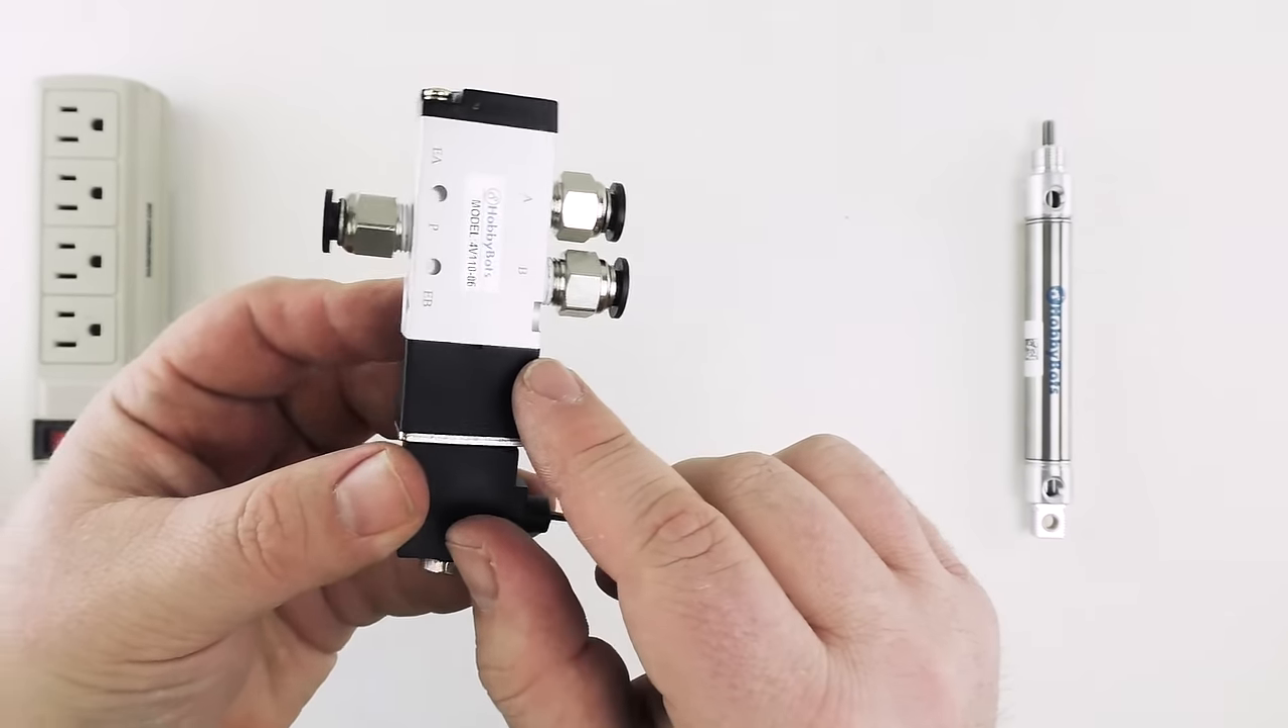Alright so those fittings are installed that's how we're going to get air into and out of the solenoid.